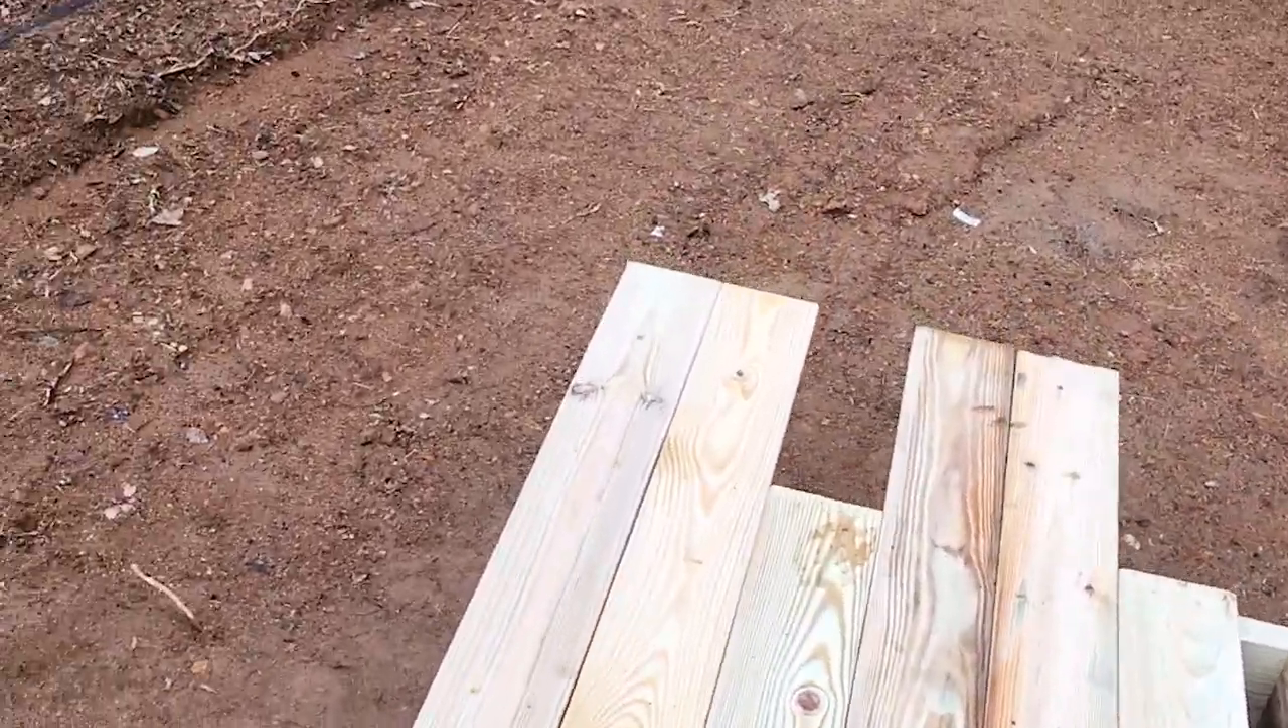We already have a few boards laid so far.